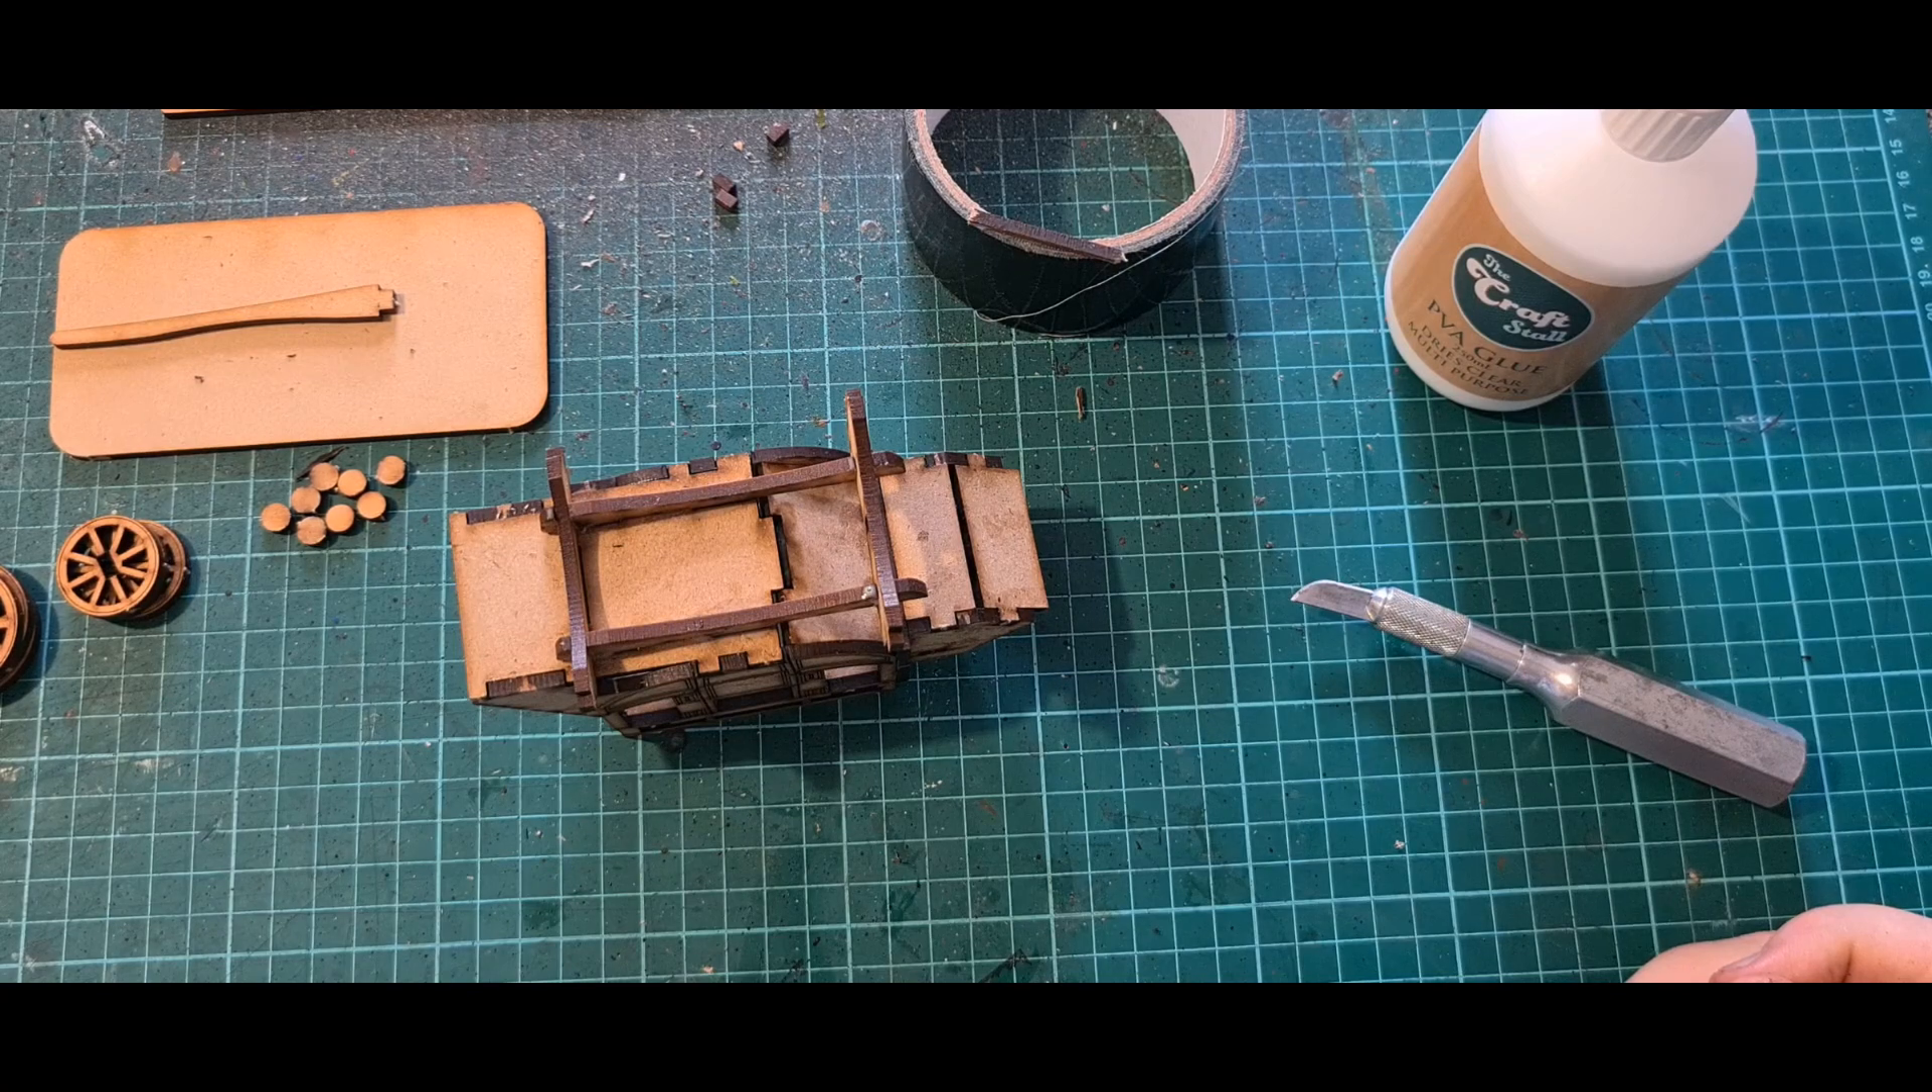So look okay so i've got the uh chassis the undercarriage onto this carriage.